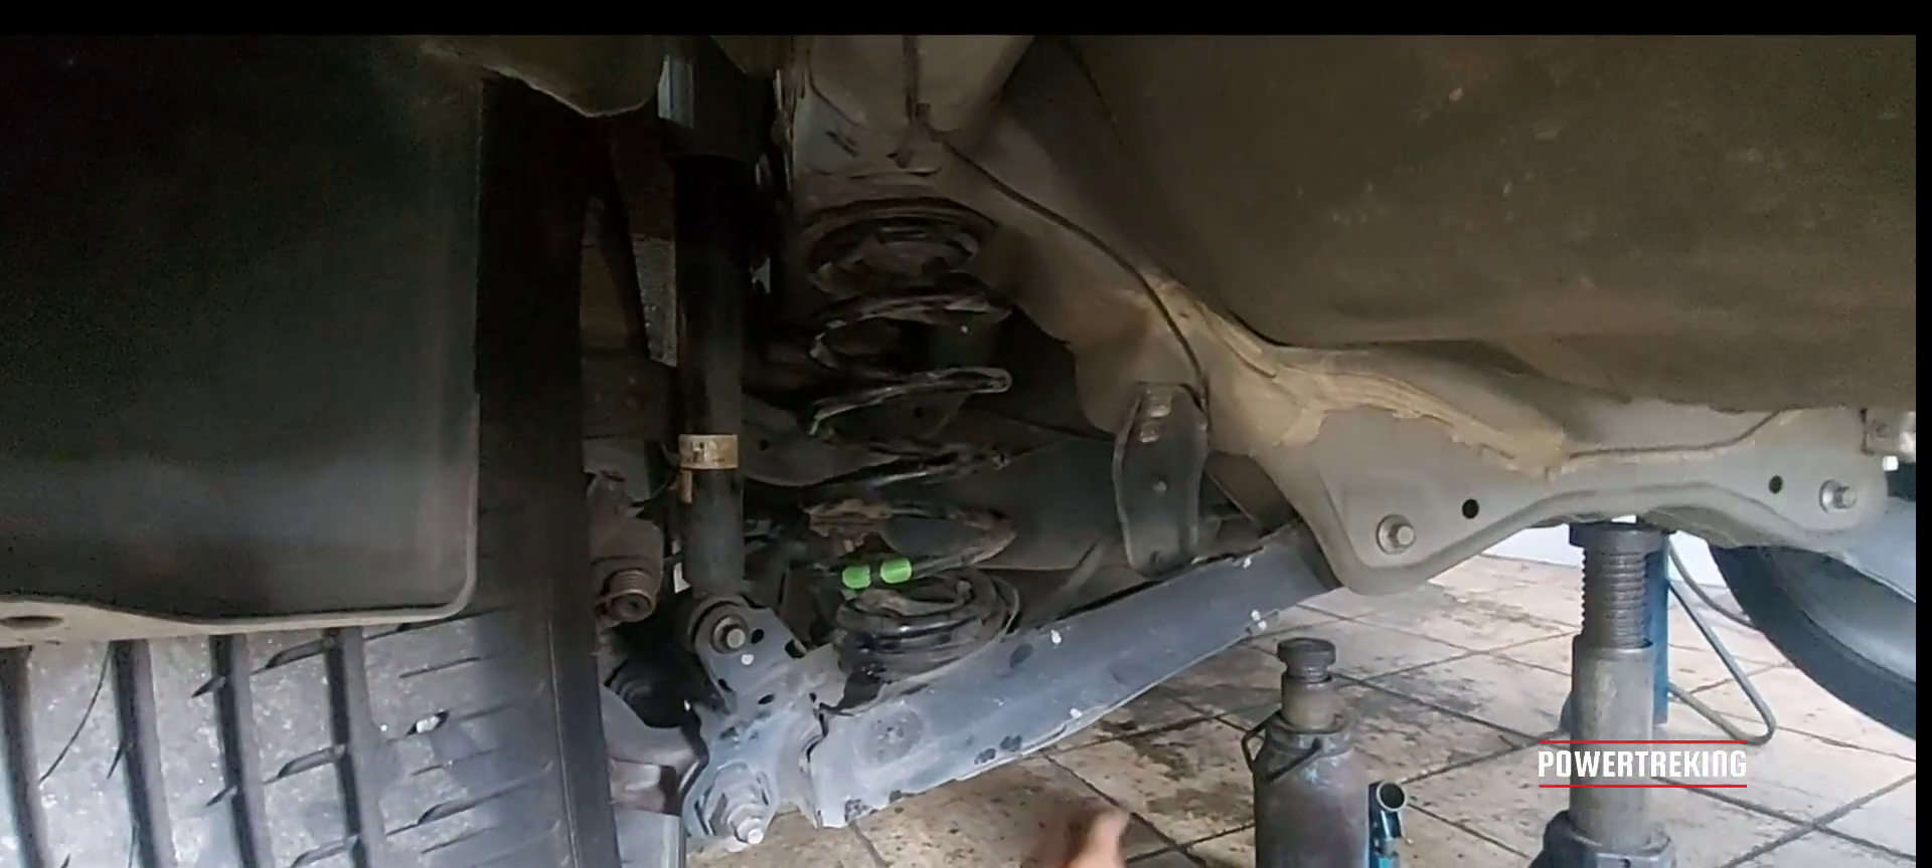Aí, pessoal, pronto A mola tá no lugar, ó.